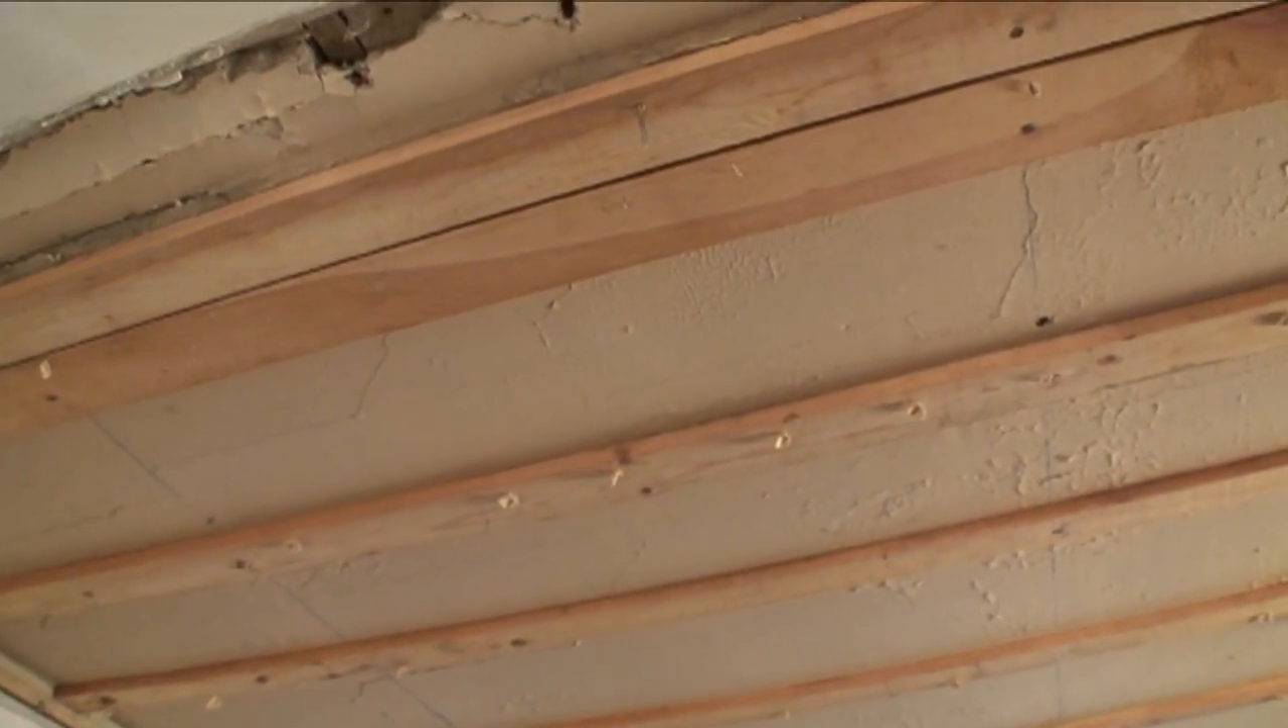There still is no ceiling. I've left the strapping up because we can use it.